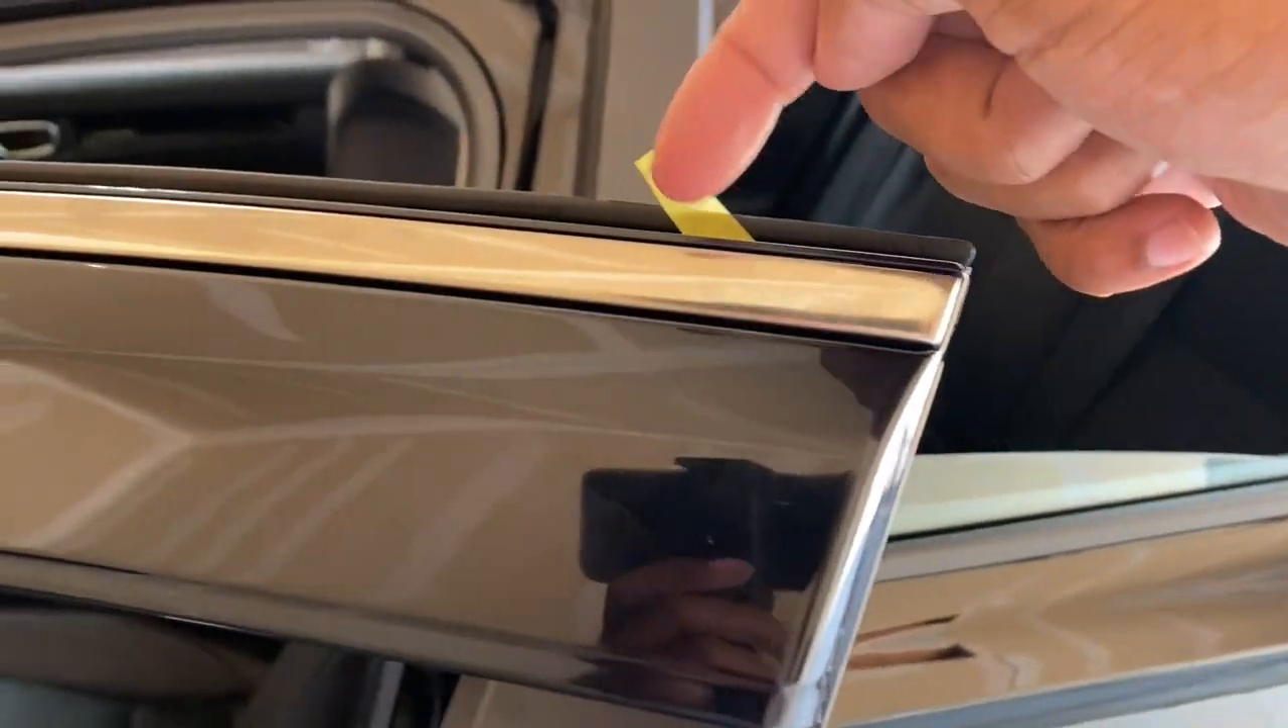I got it on here it's not fully on so the adhesives this little plastic is still in the back of these part right here.